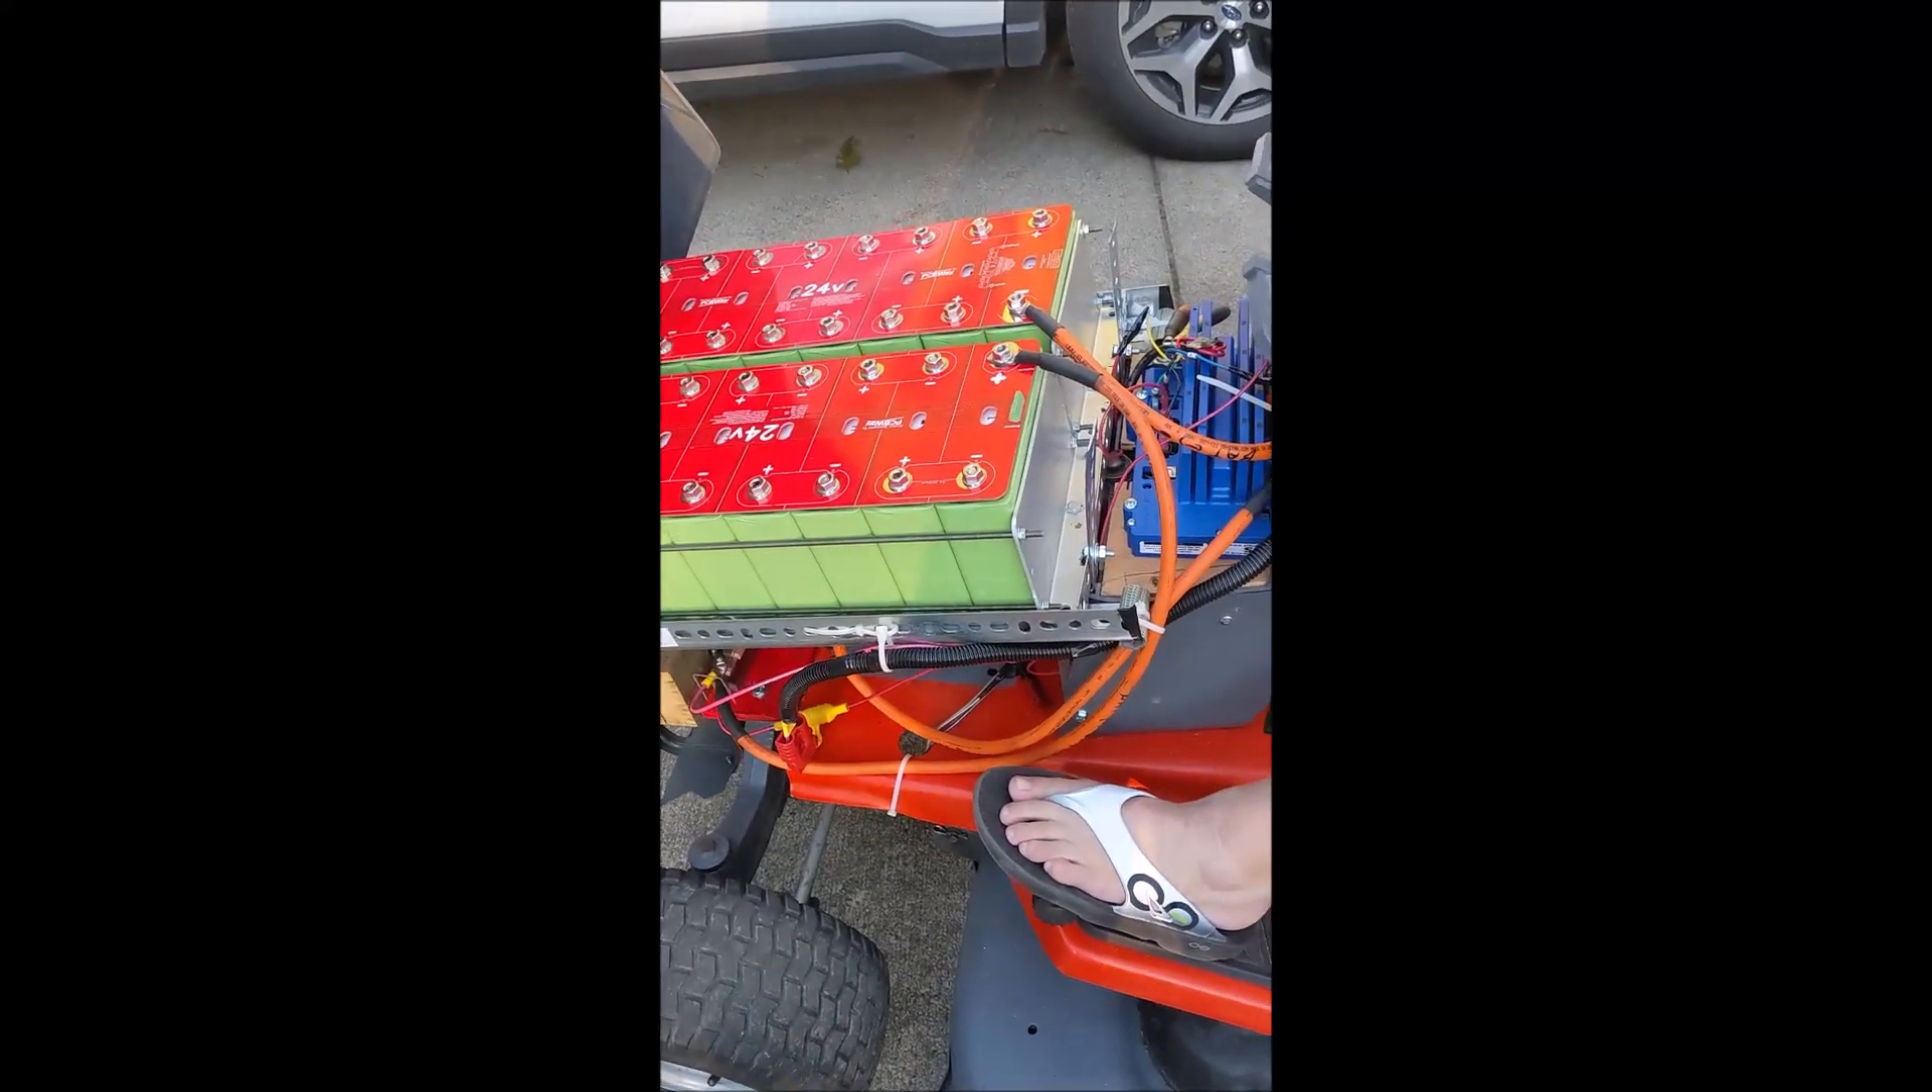The batteries are all hooked up.